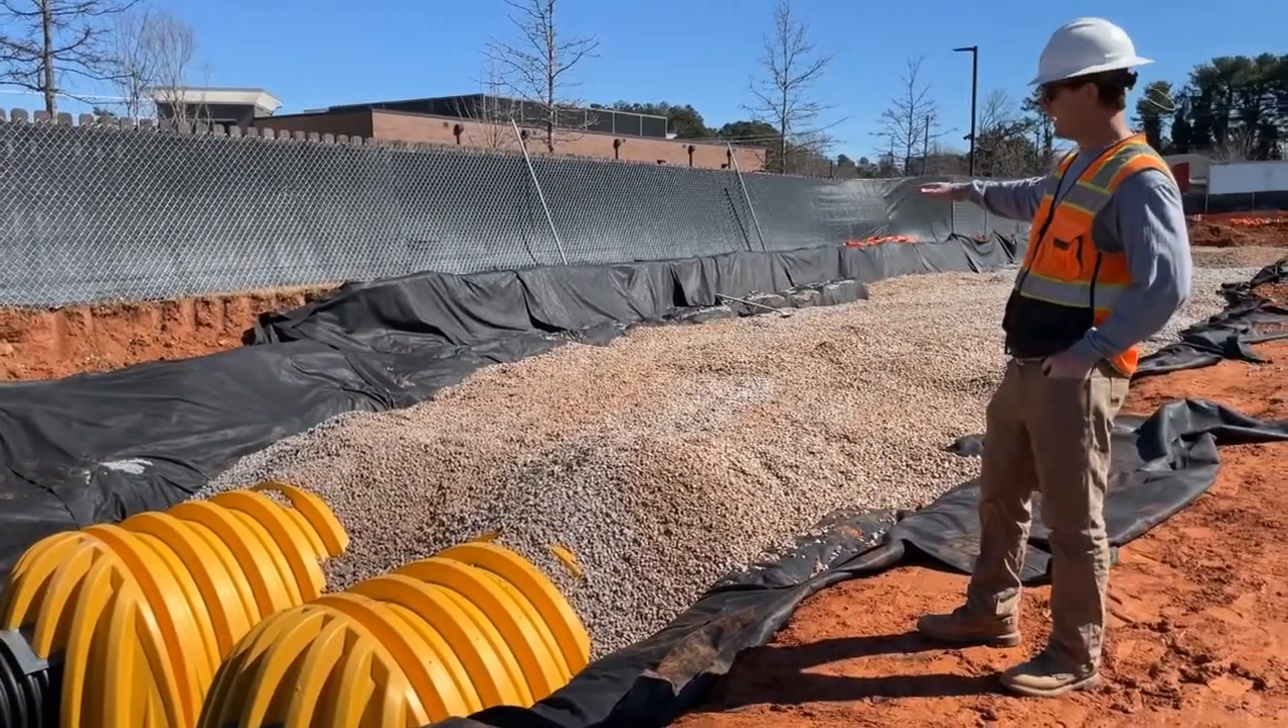We have started putting the top 12 inches of stone on the system.